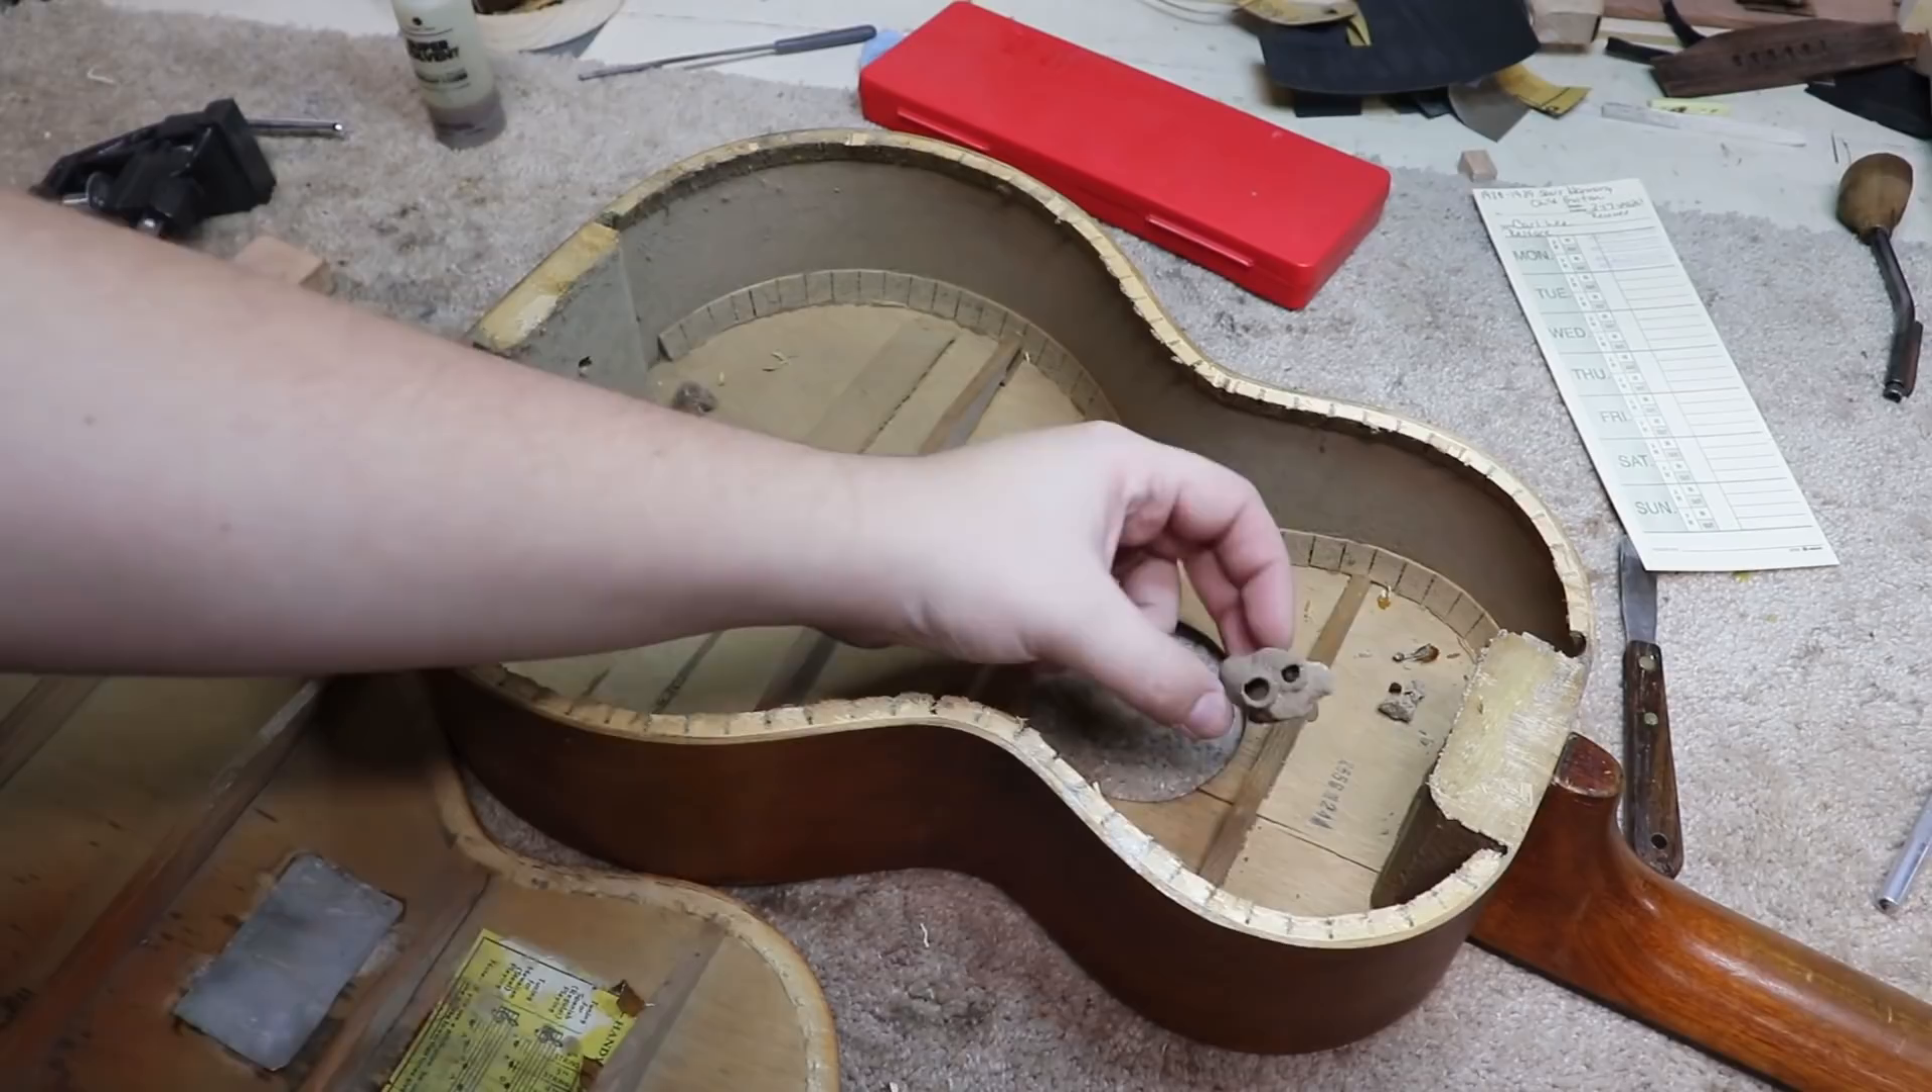So I've got the back off you can see there's all sorts of stuff in here.